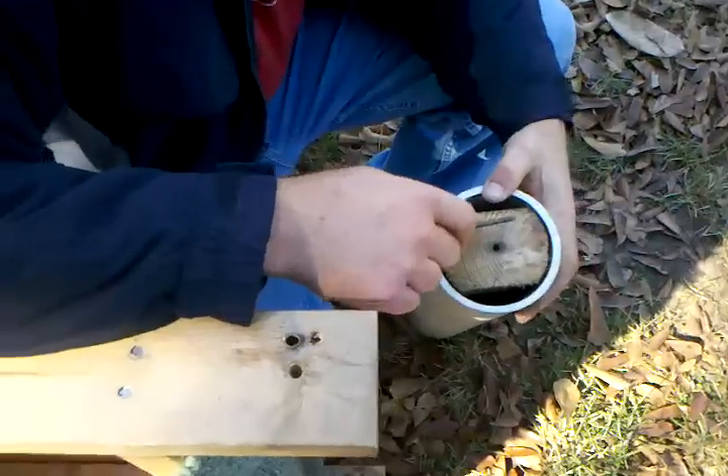I've got a piece of landscaping timber inside. You can see it doesn't fit exactly in here.